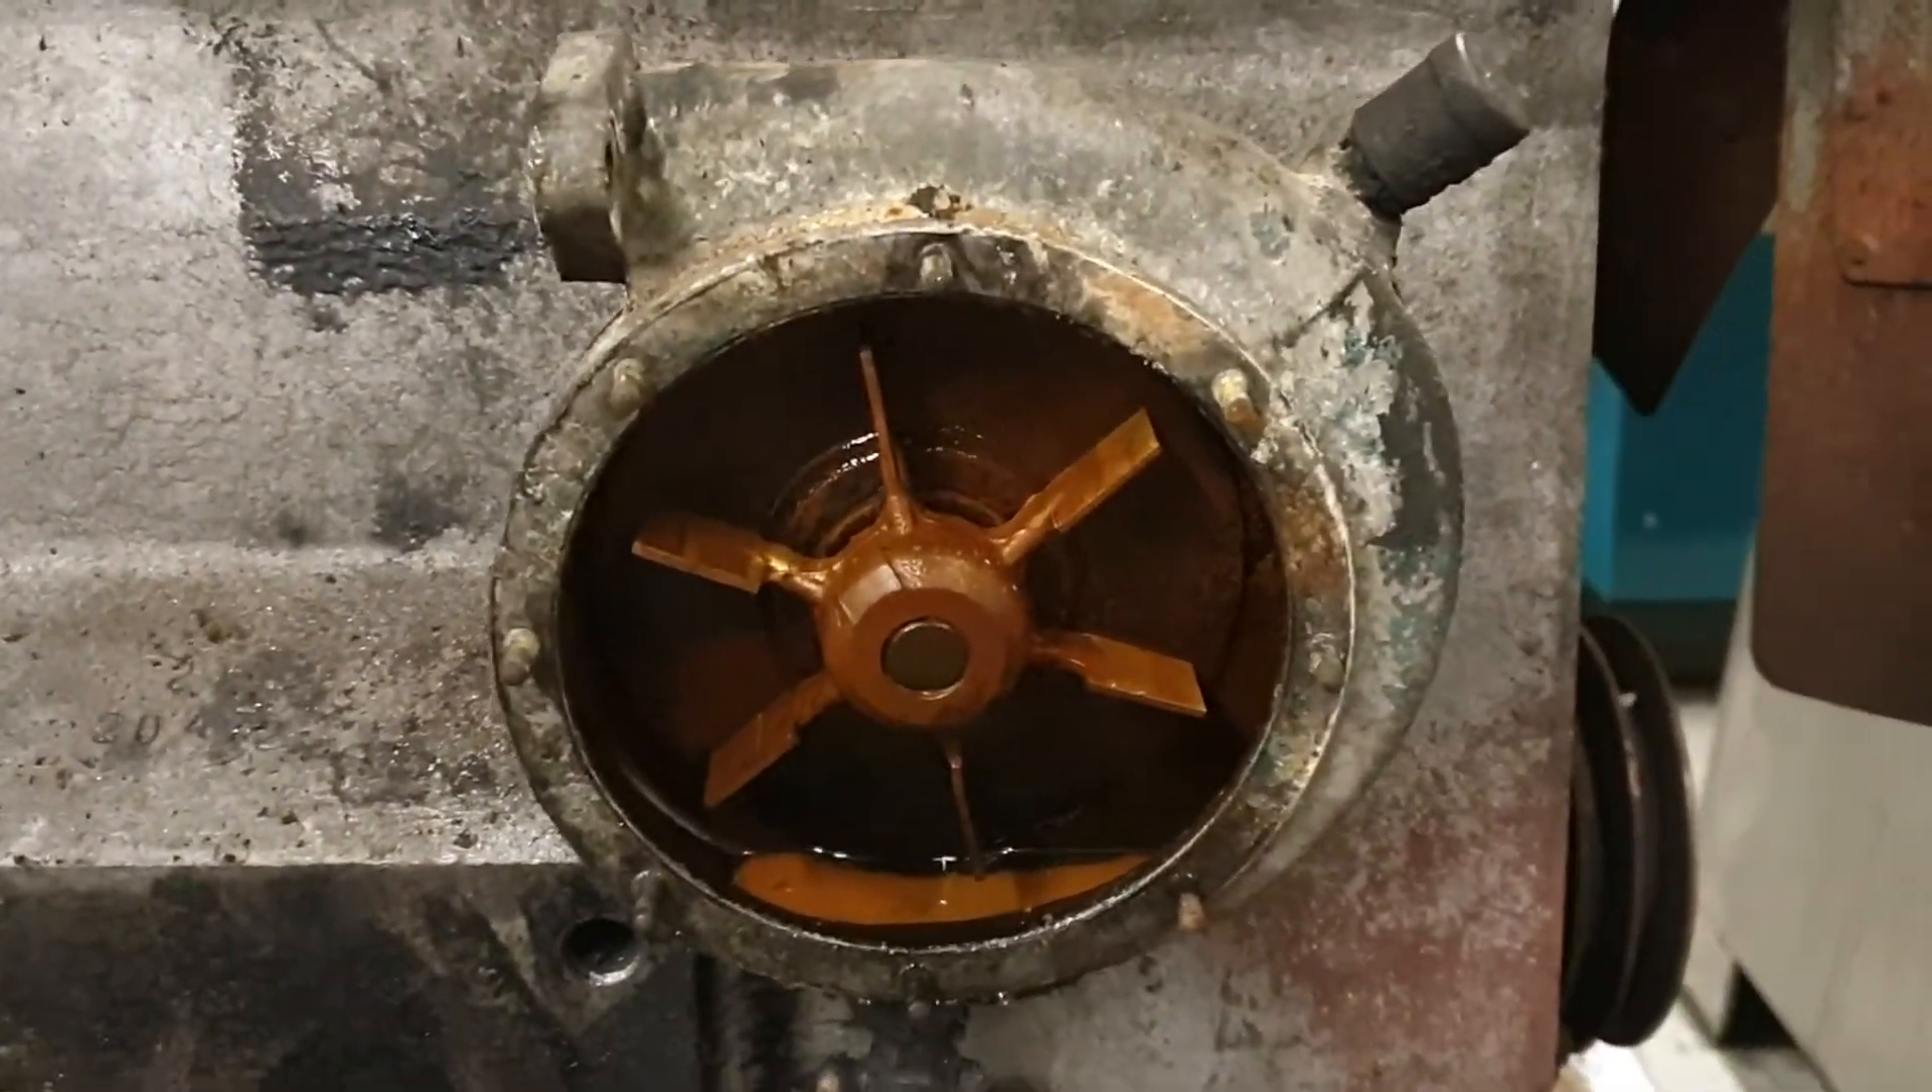So now we've got the cover off the water pump we can take a look inside.